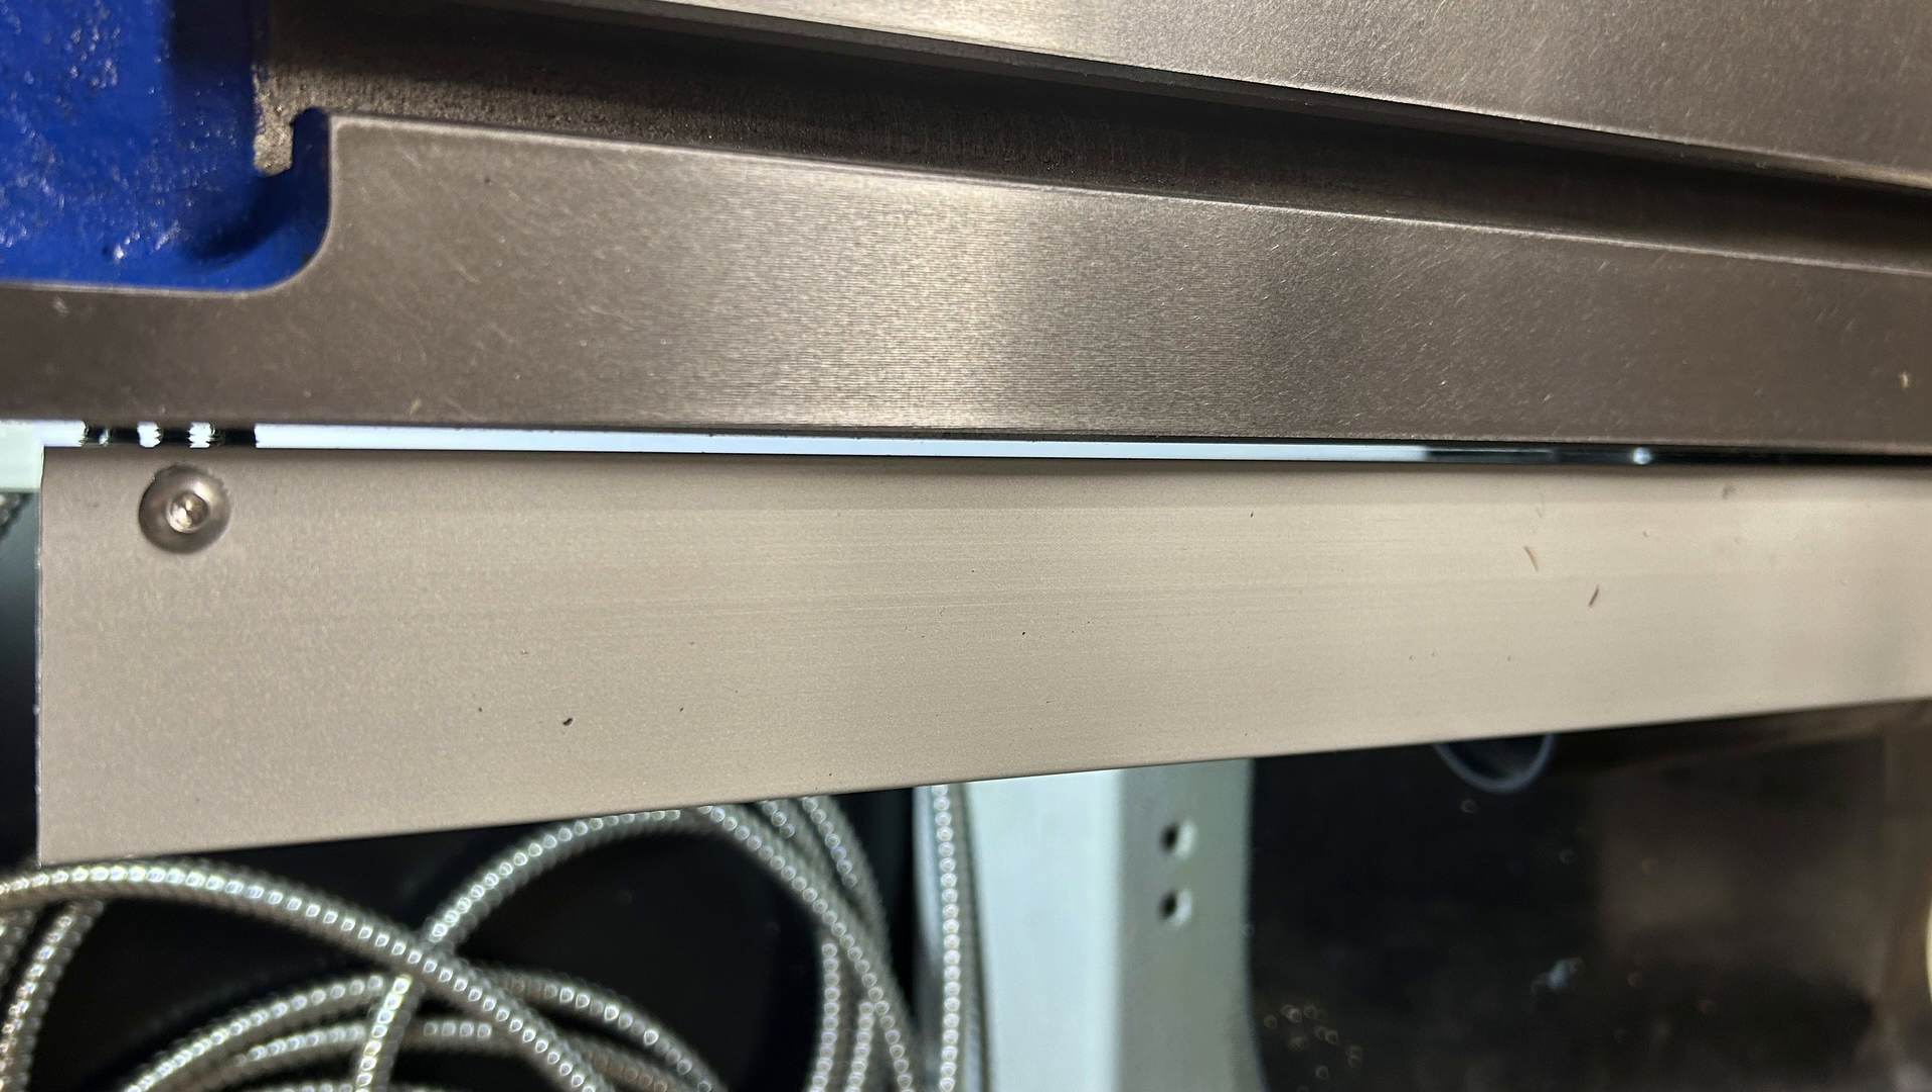If you look at the scale cover, on the x -axis, there's about a sixteenth of an inch gap there.